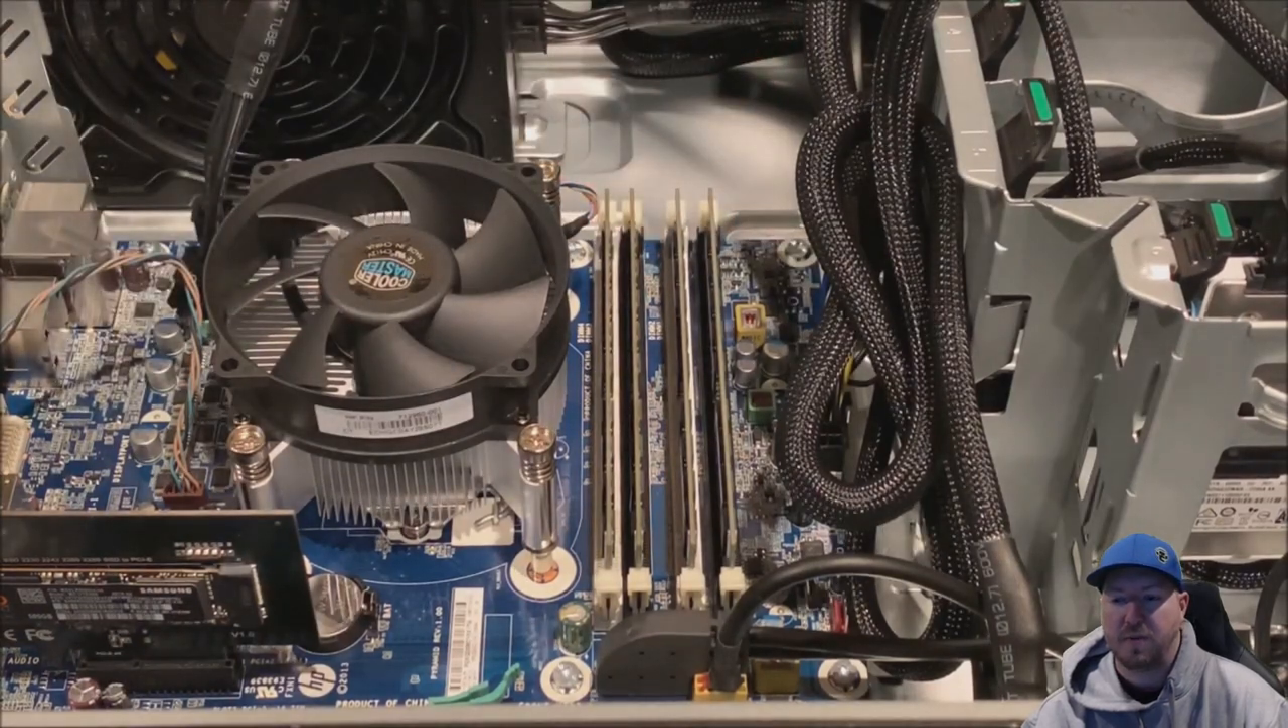Alright so we have got all 4 of our modules installed.